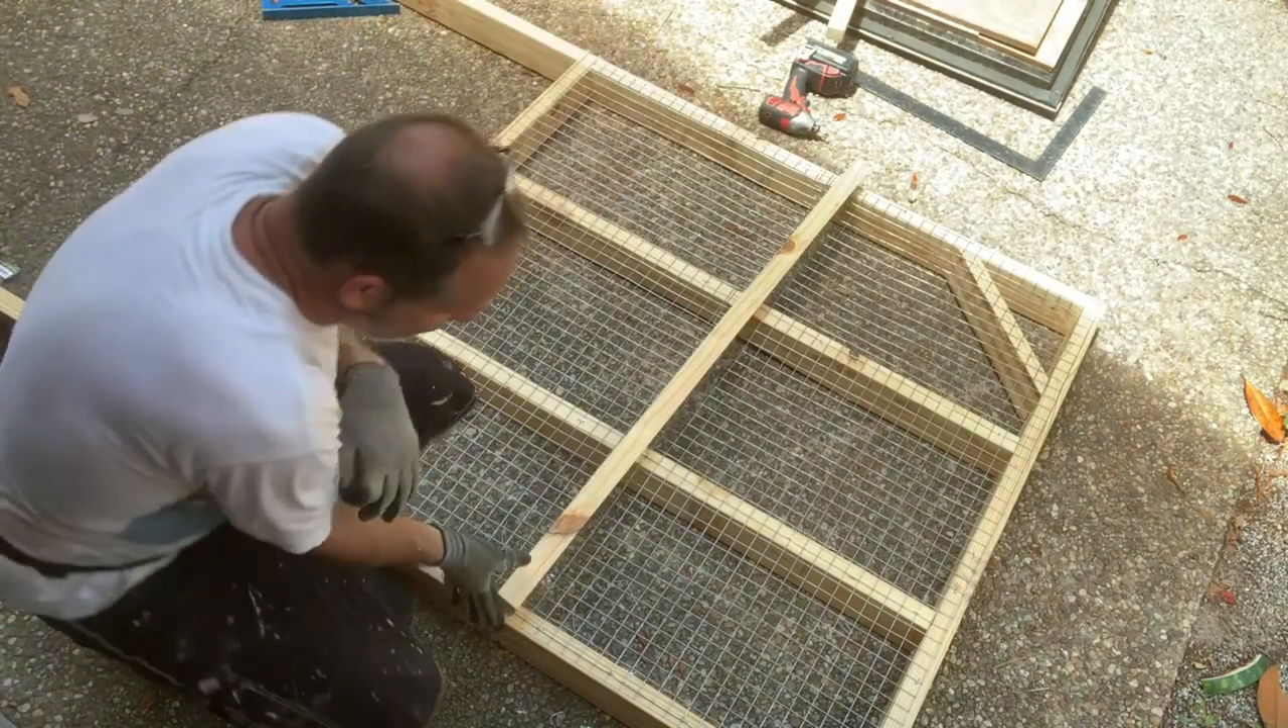Okay all the wire is on.